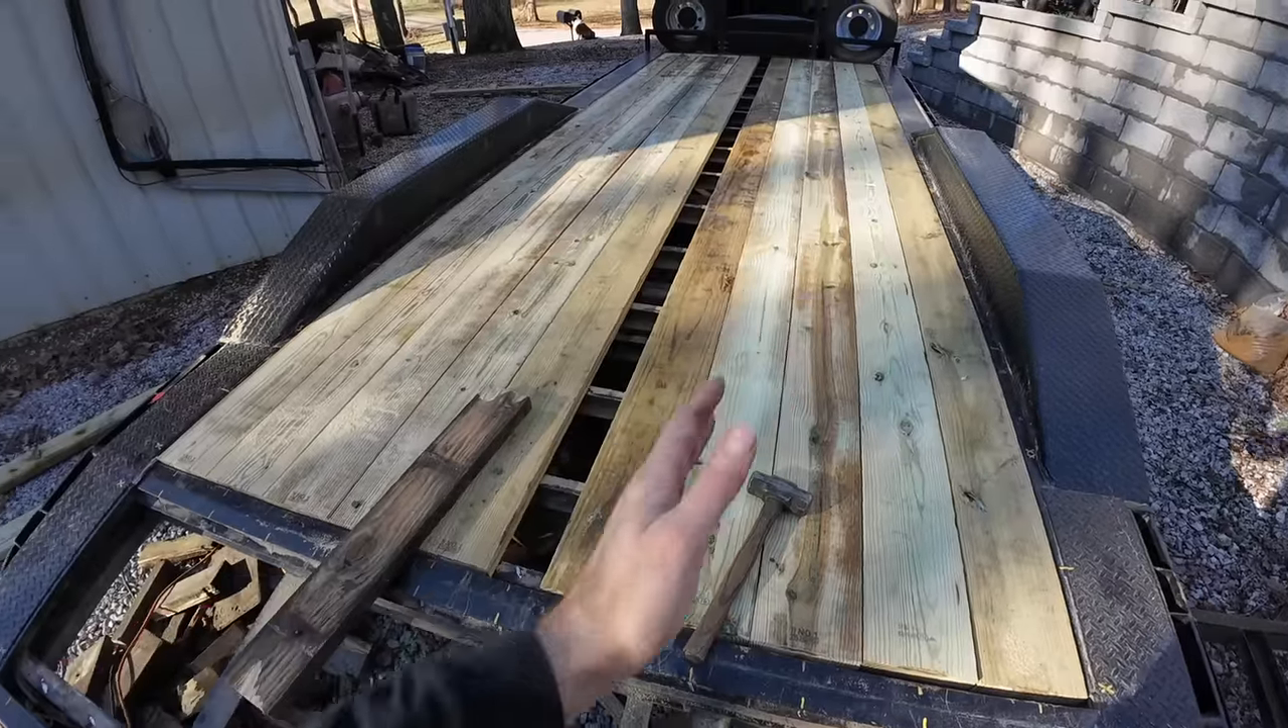All right, we've got most of our main deck laid out there.